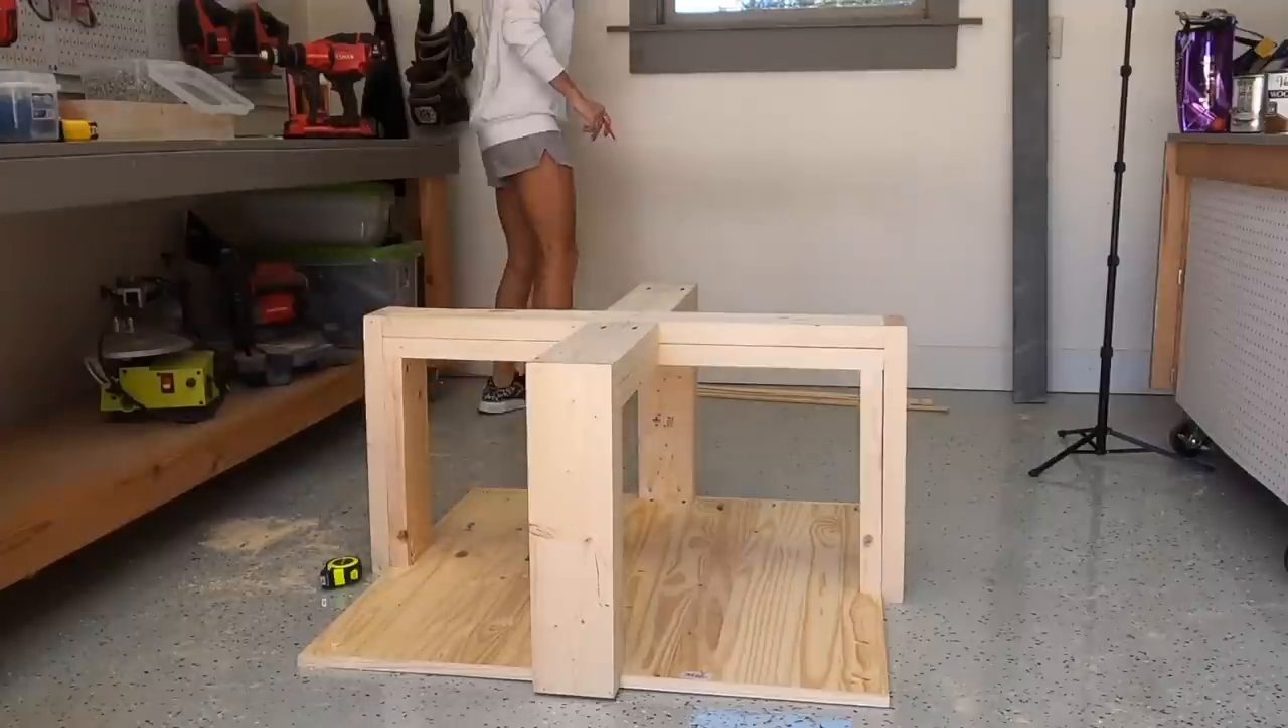I've got the top attached to the base.